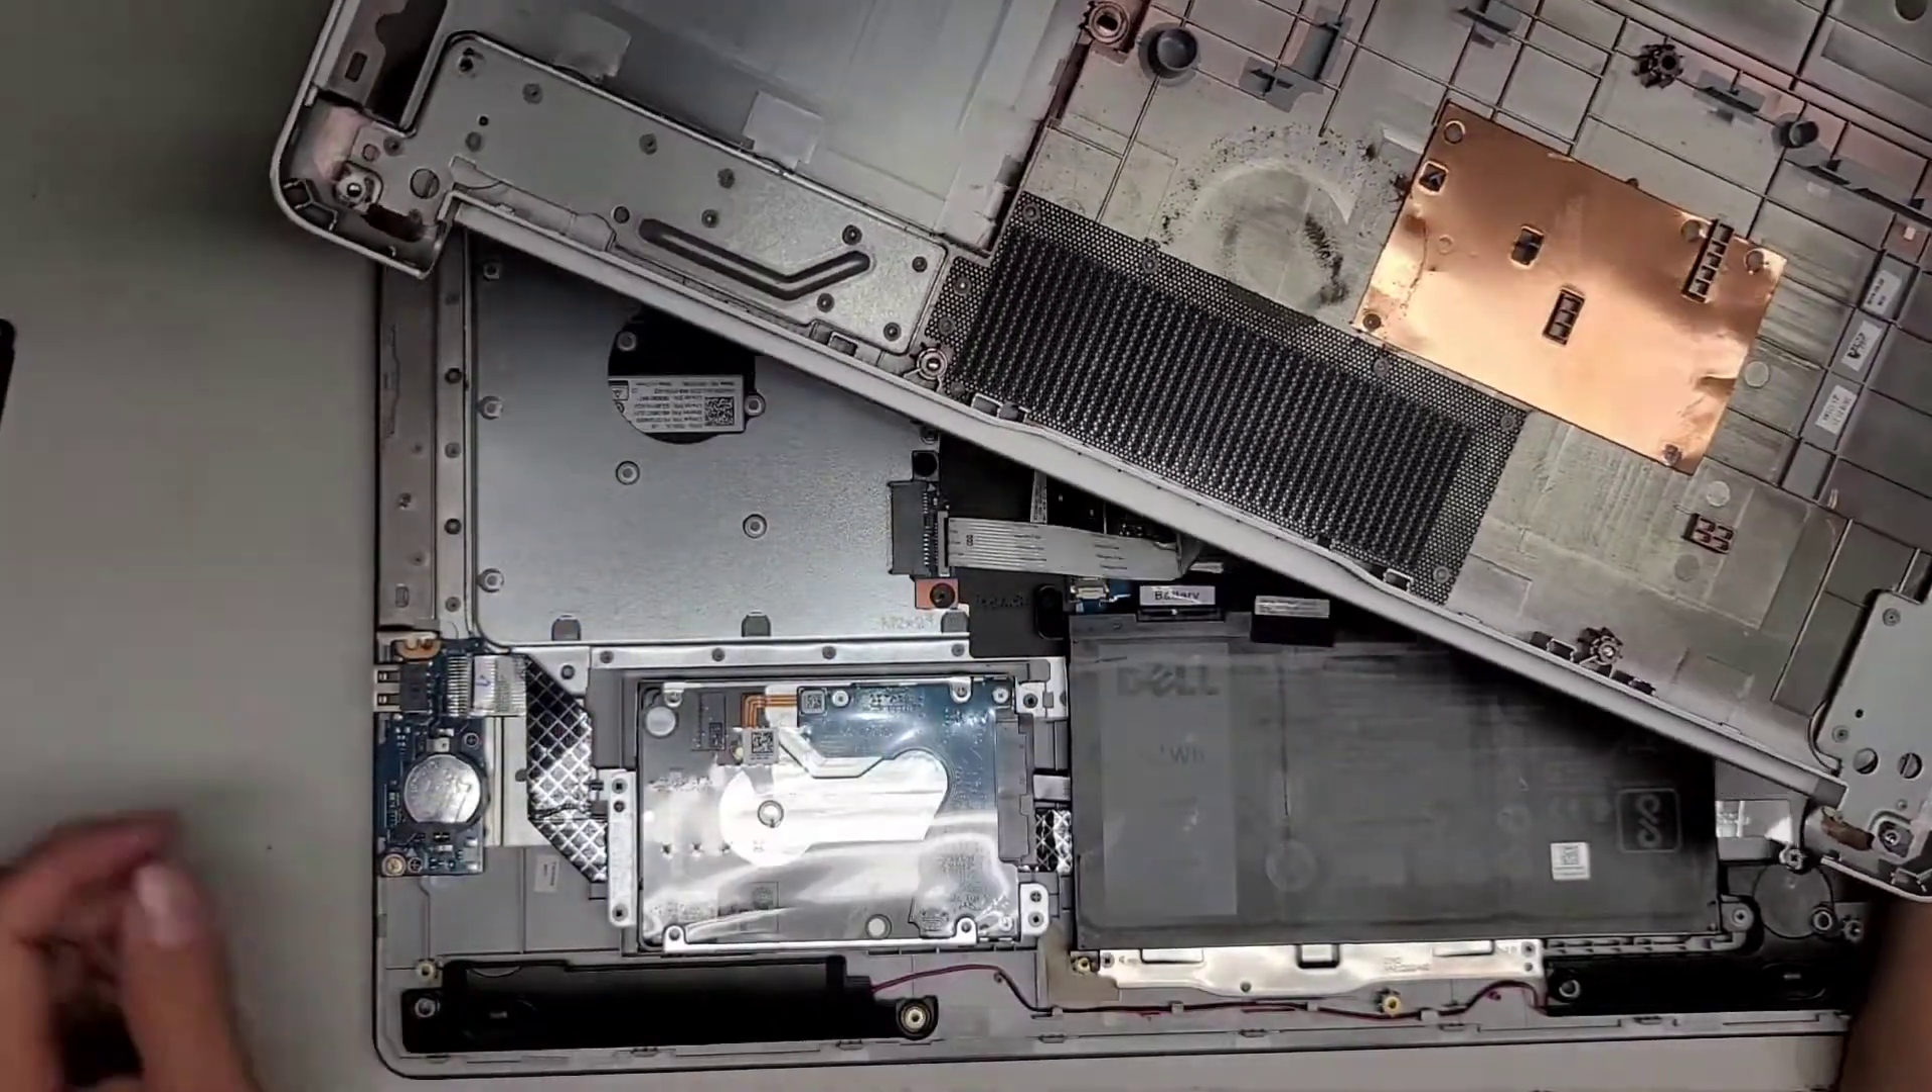We got the bottom cover off.